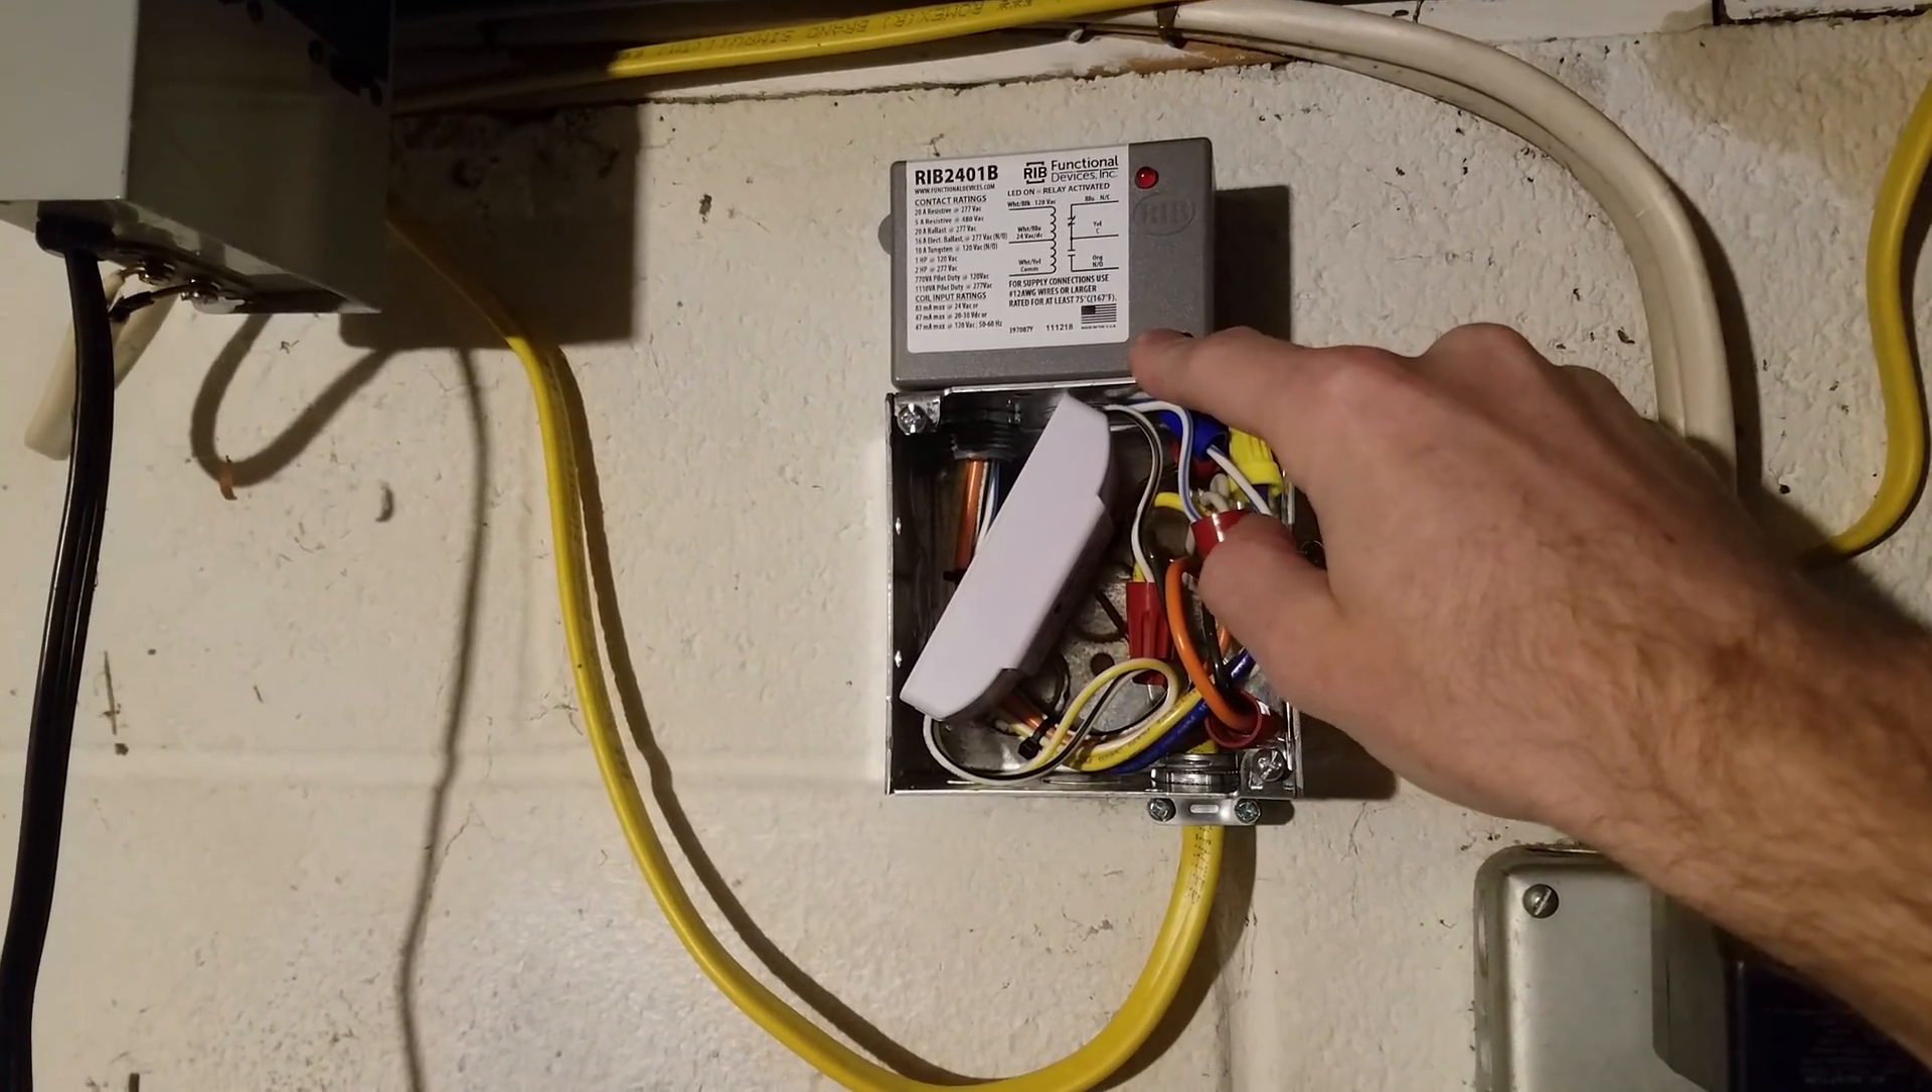And the only thing I haven't tested yet is I haven't put the metal cover on here.